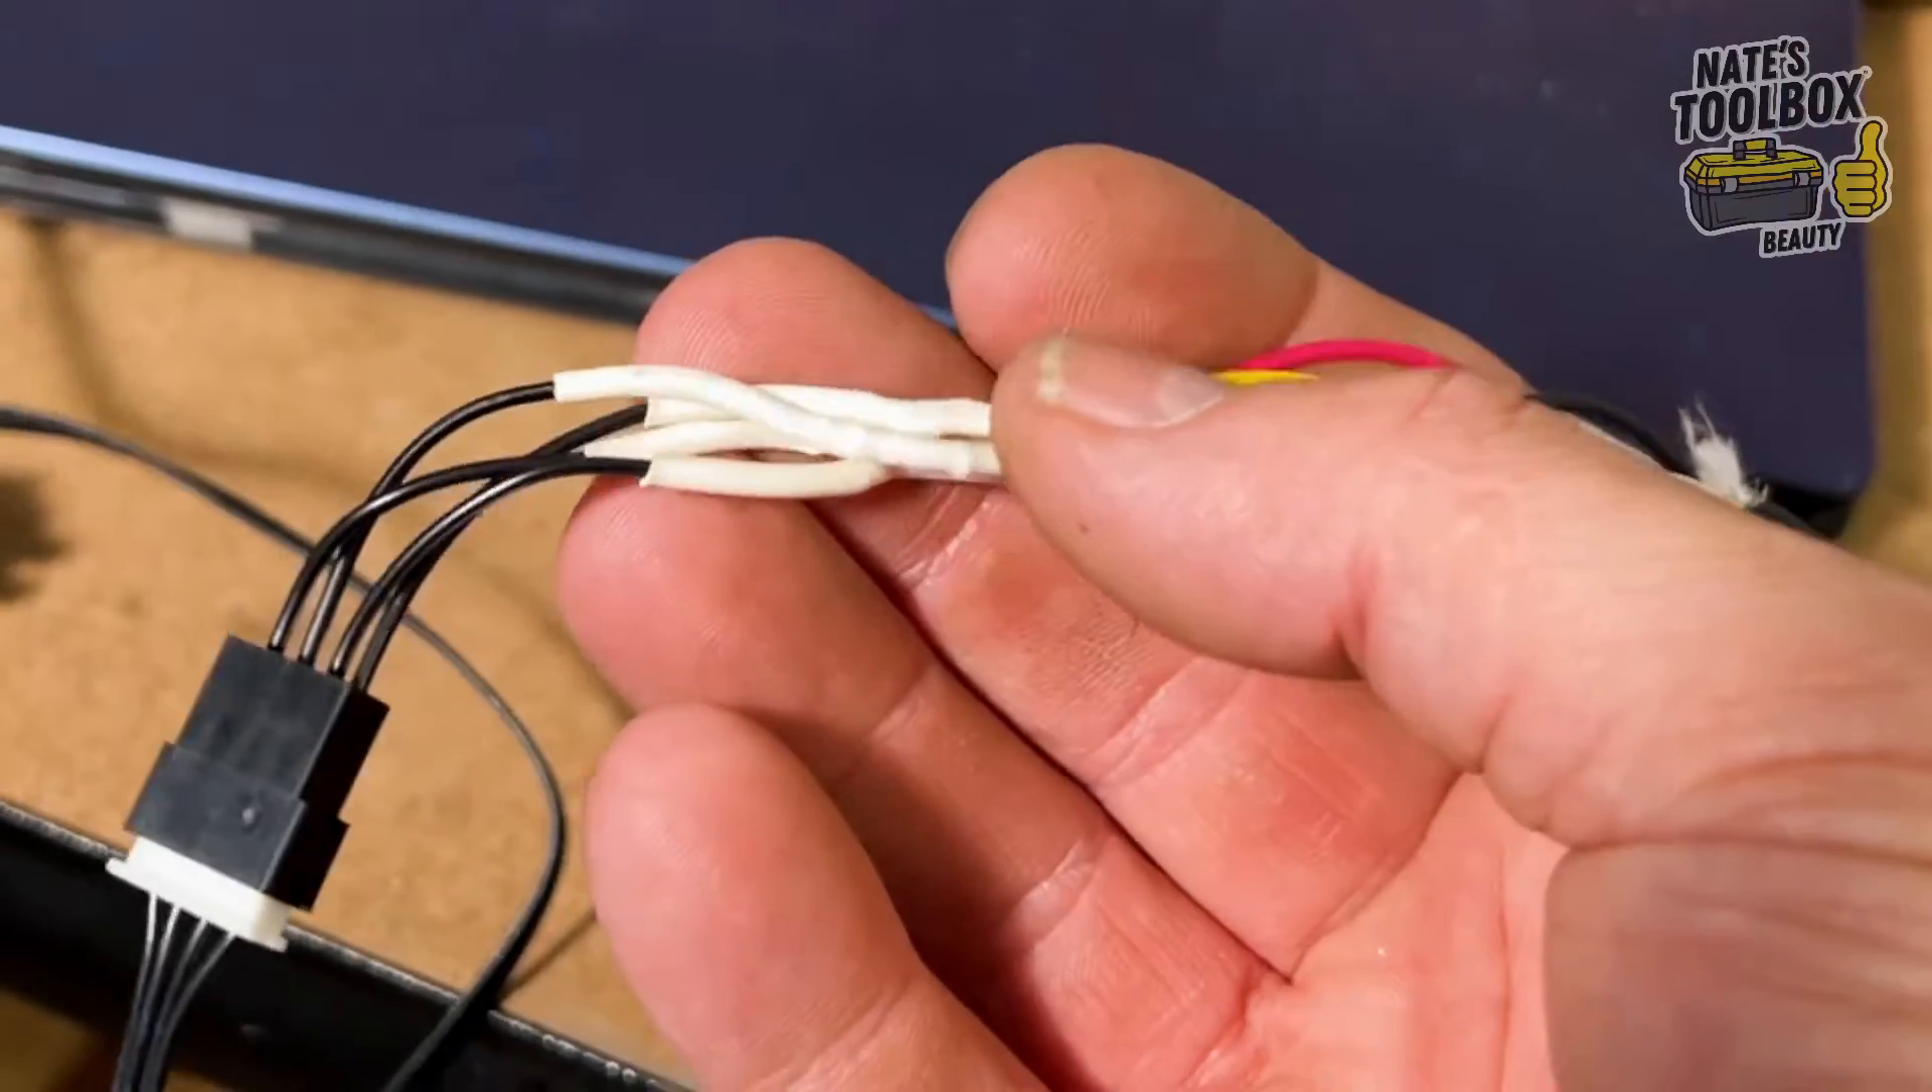But anyway, so there's all my cables nicely heat shrunk and connected and we're ready to go.